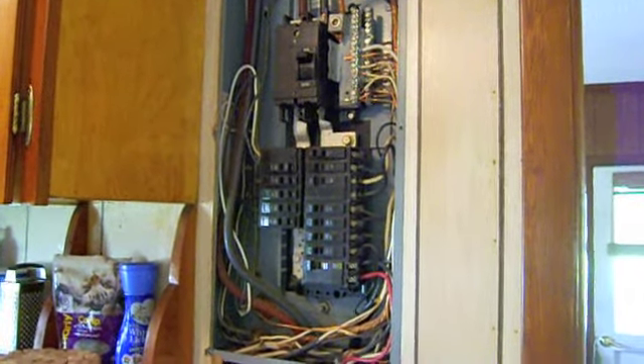All right, so I already removed the panel cover in the kitchen.